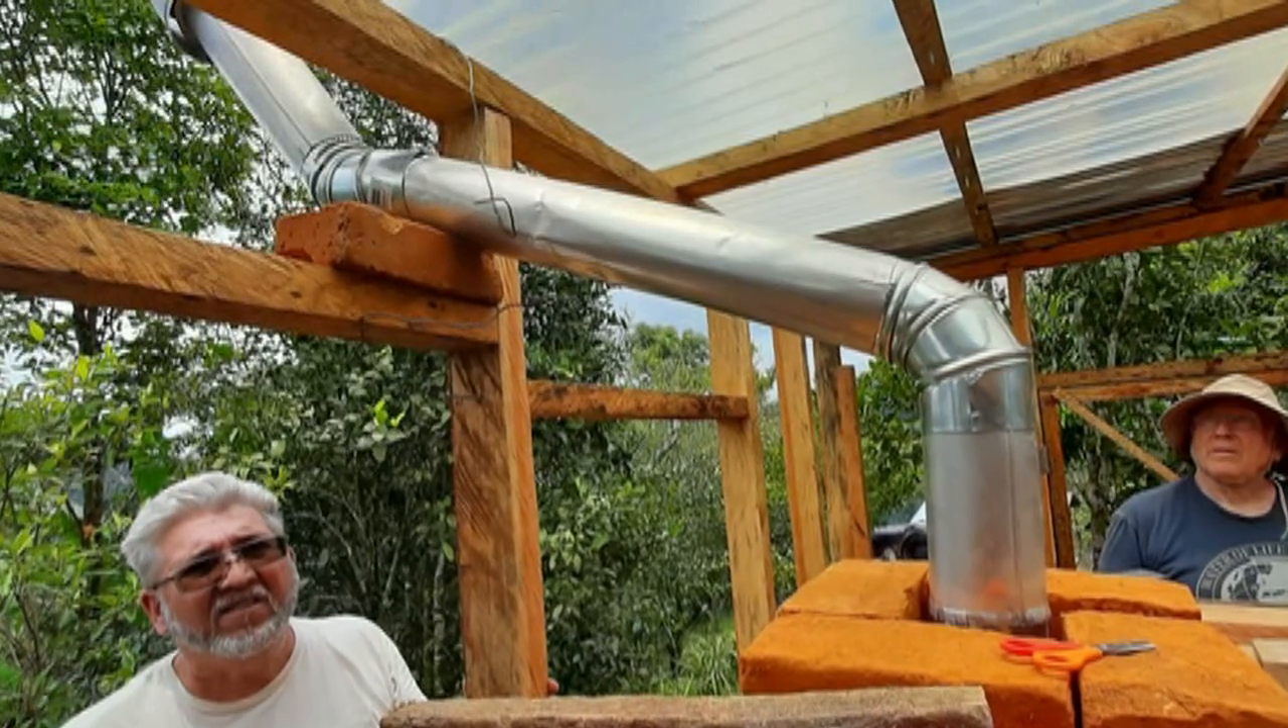In this build, a 5 inch exhaust pipe was fitted and installed due to the rocket oven being inside the greenhouse and a need for ventilation.